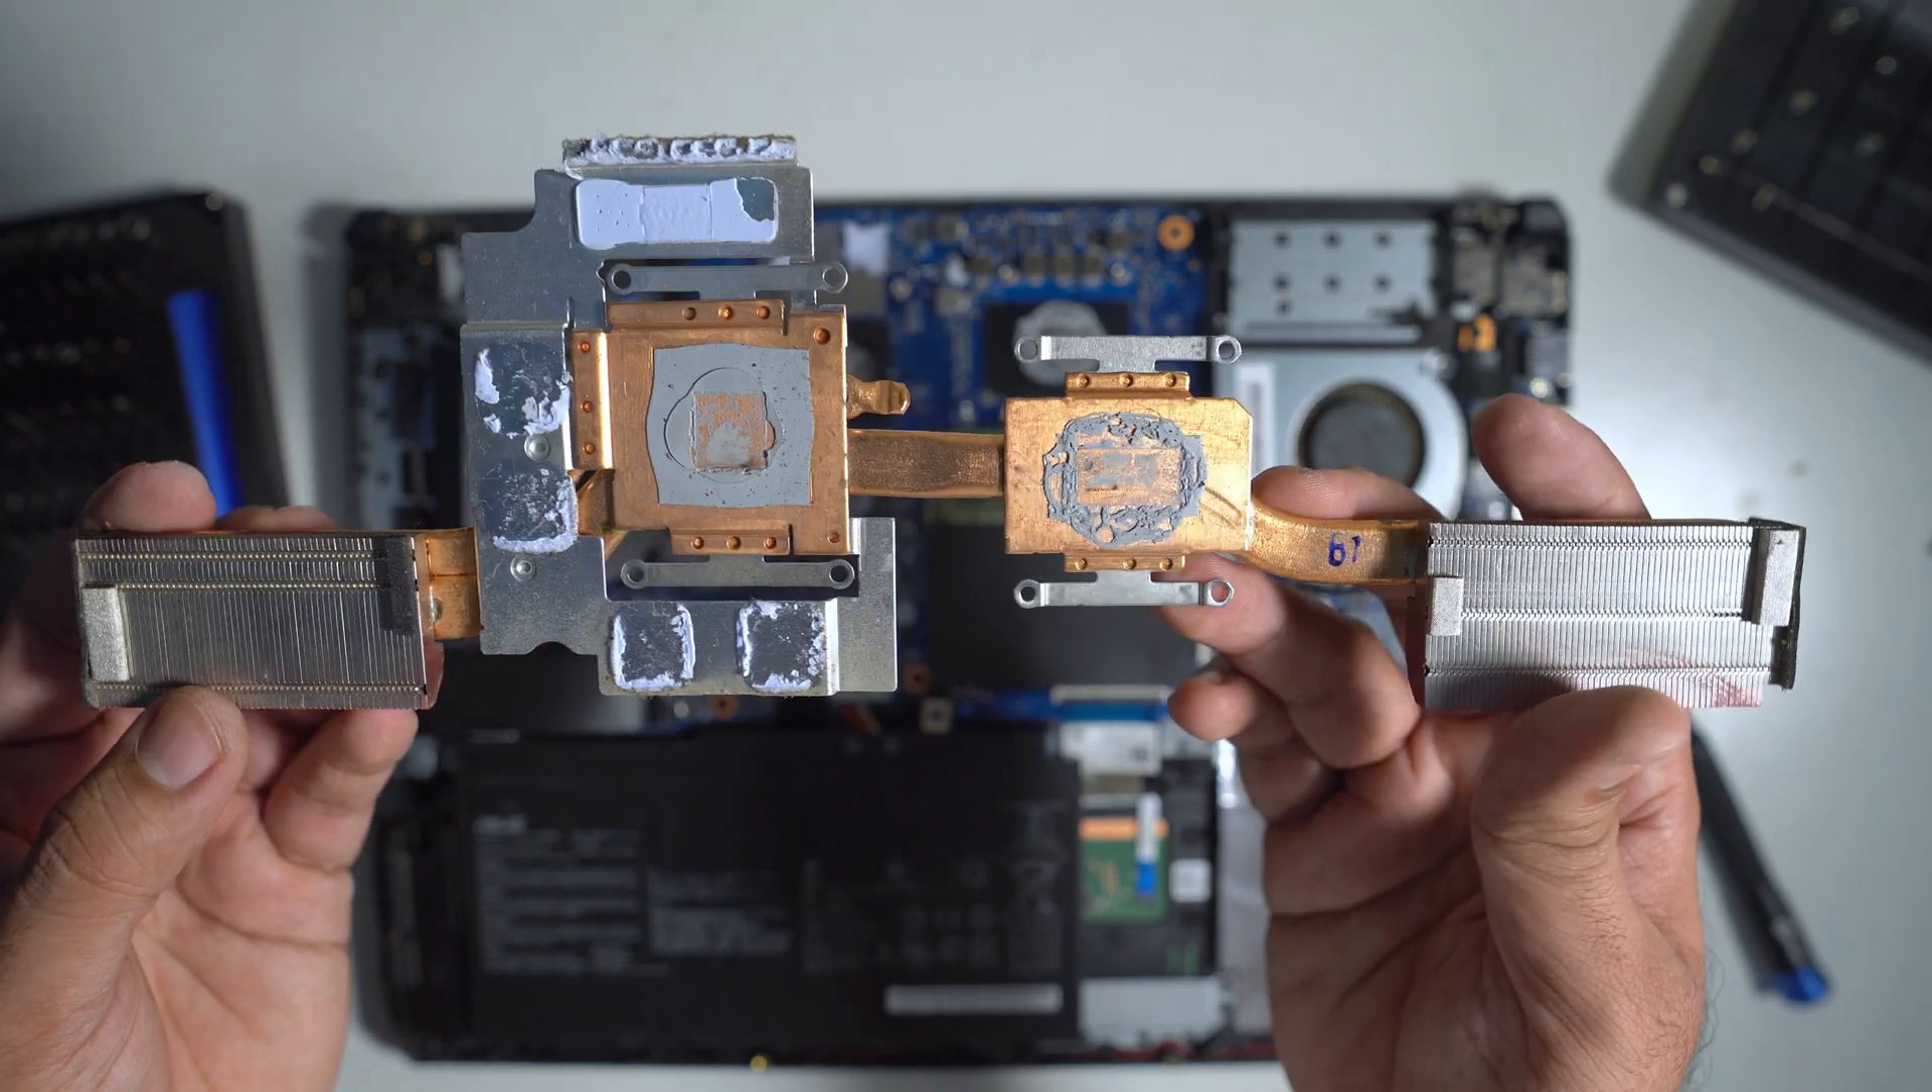So finally I was able to detach the heat sink from the motherboard.